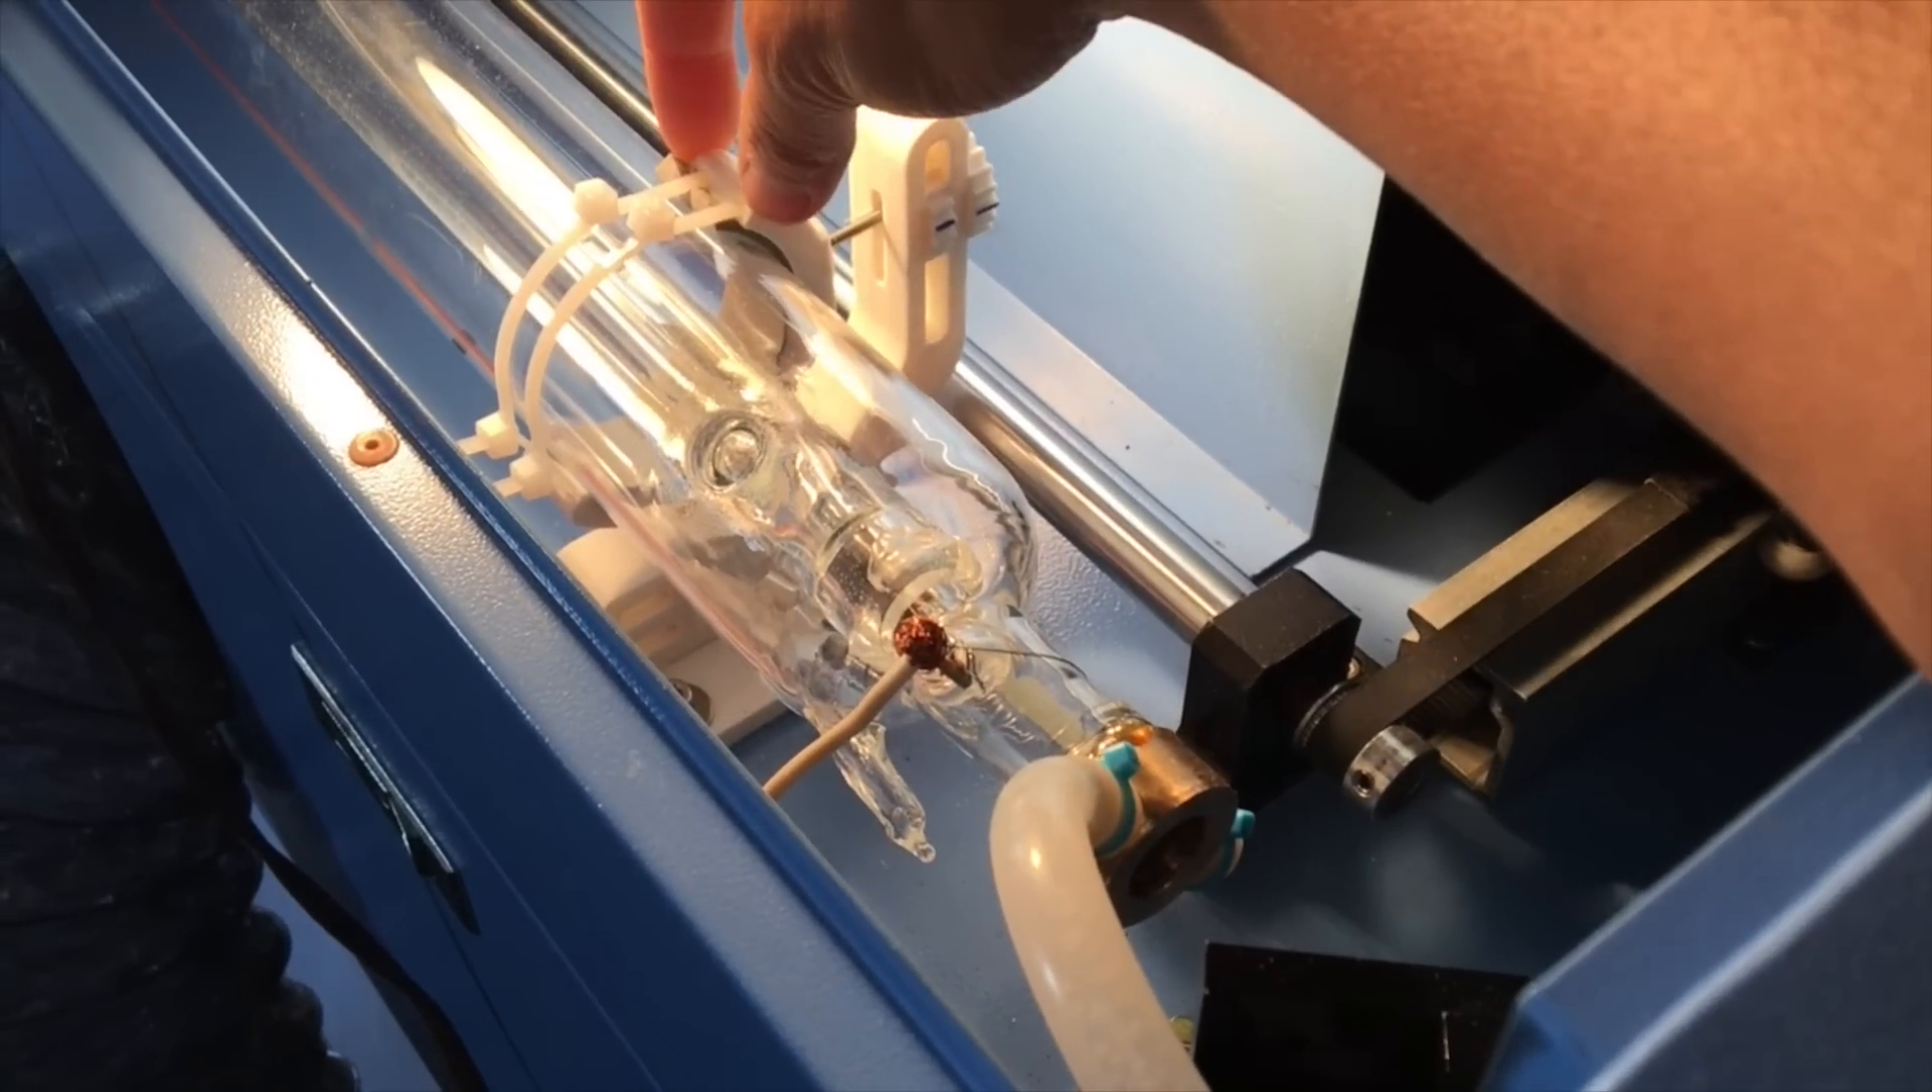Here's a close-up of the laser tube mounted in place.